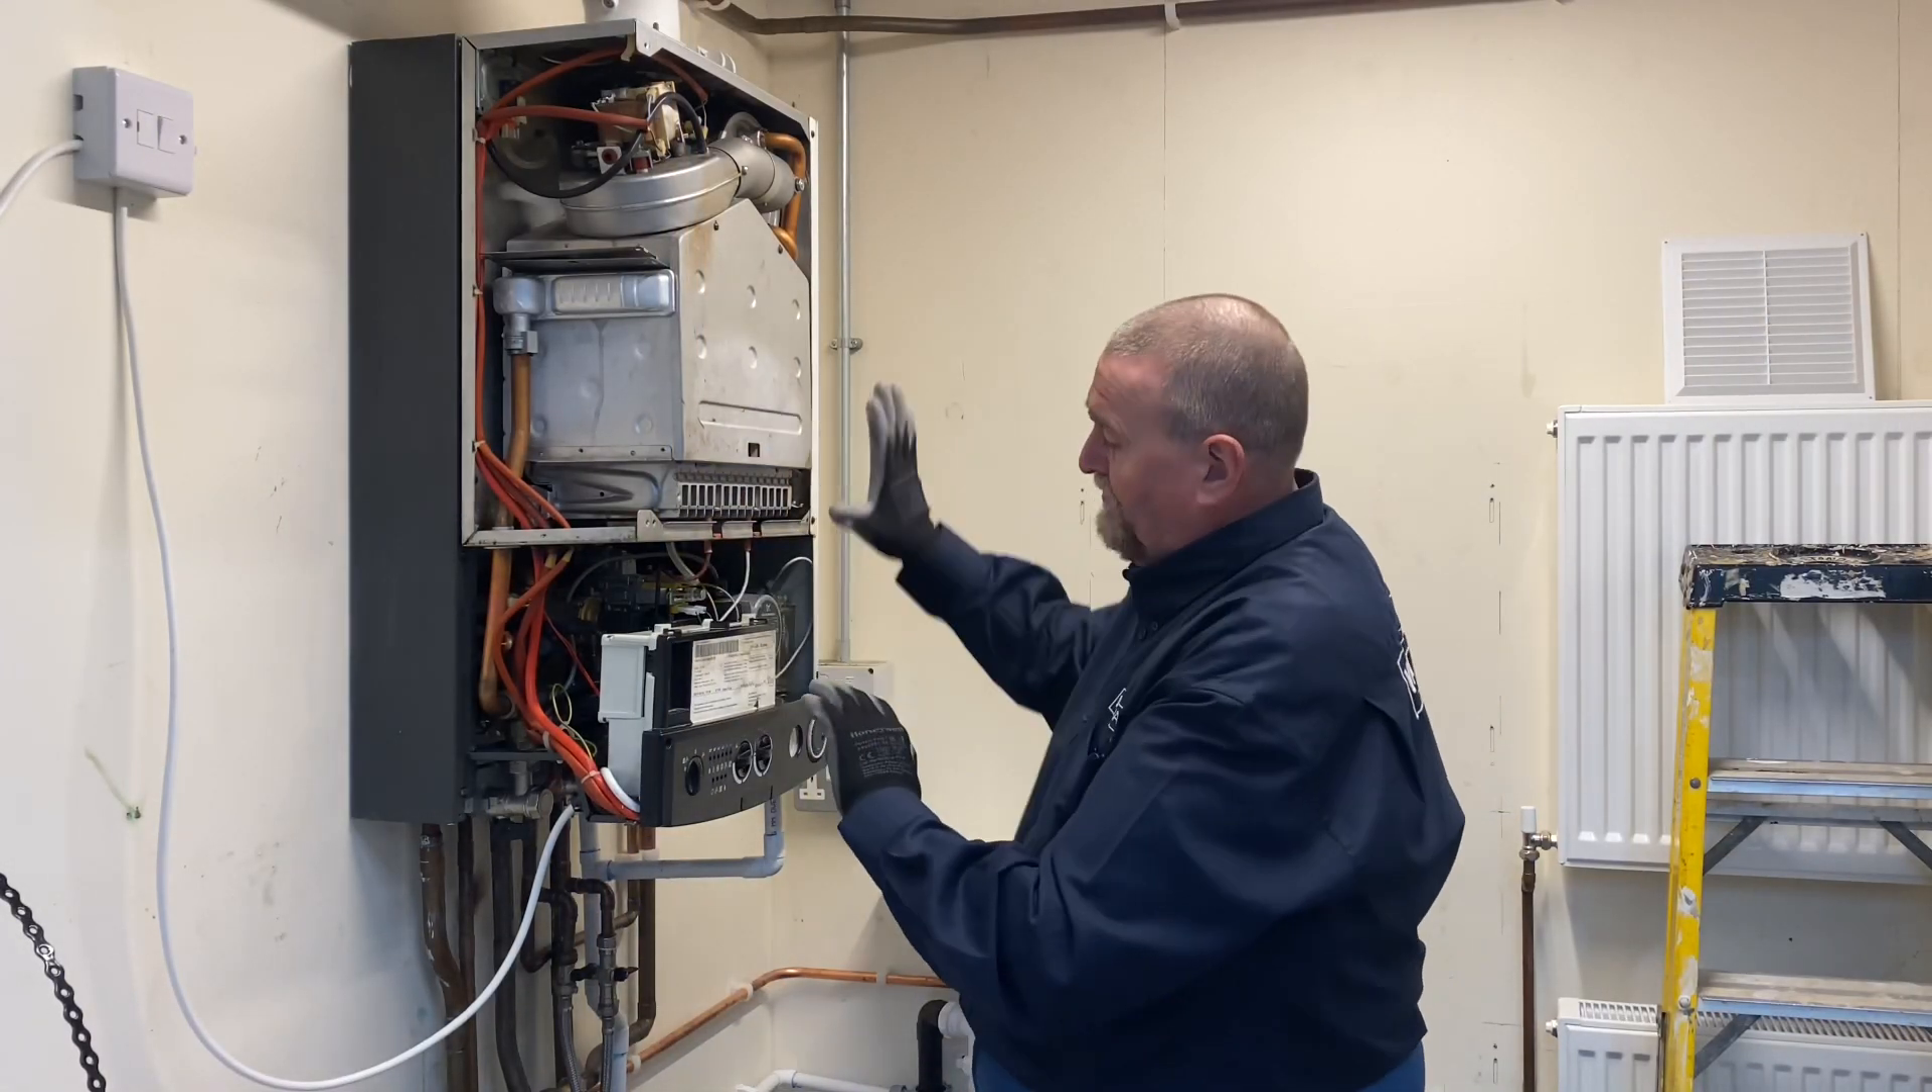So as you can see, we've got the front panel, the side panel removed.